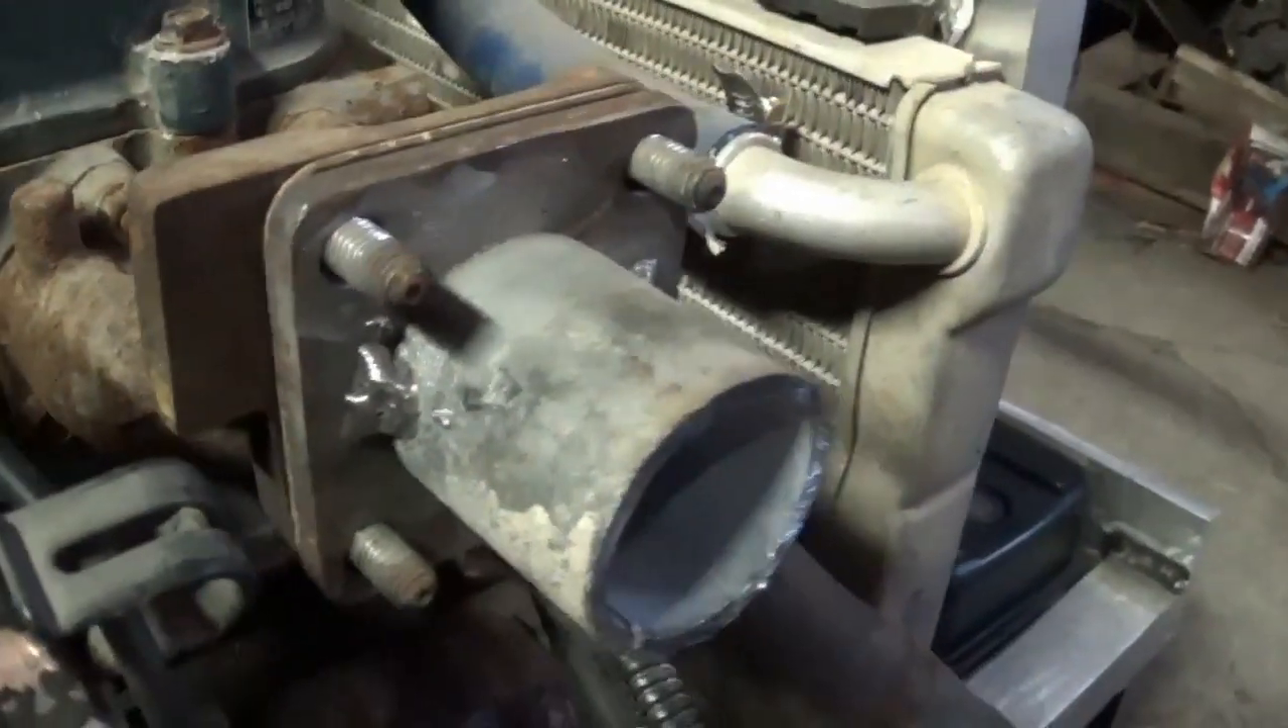I got that chunk of pipe. It's inch and three quarters long. Just tacked on there for now.